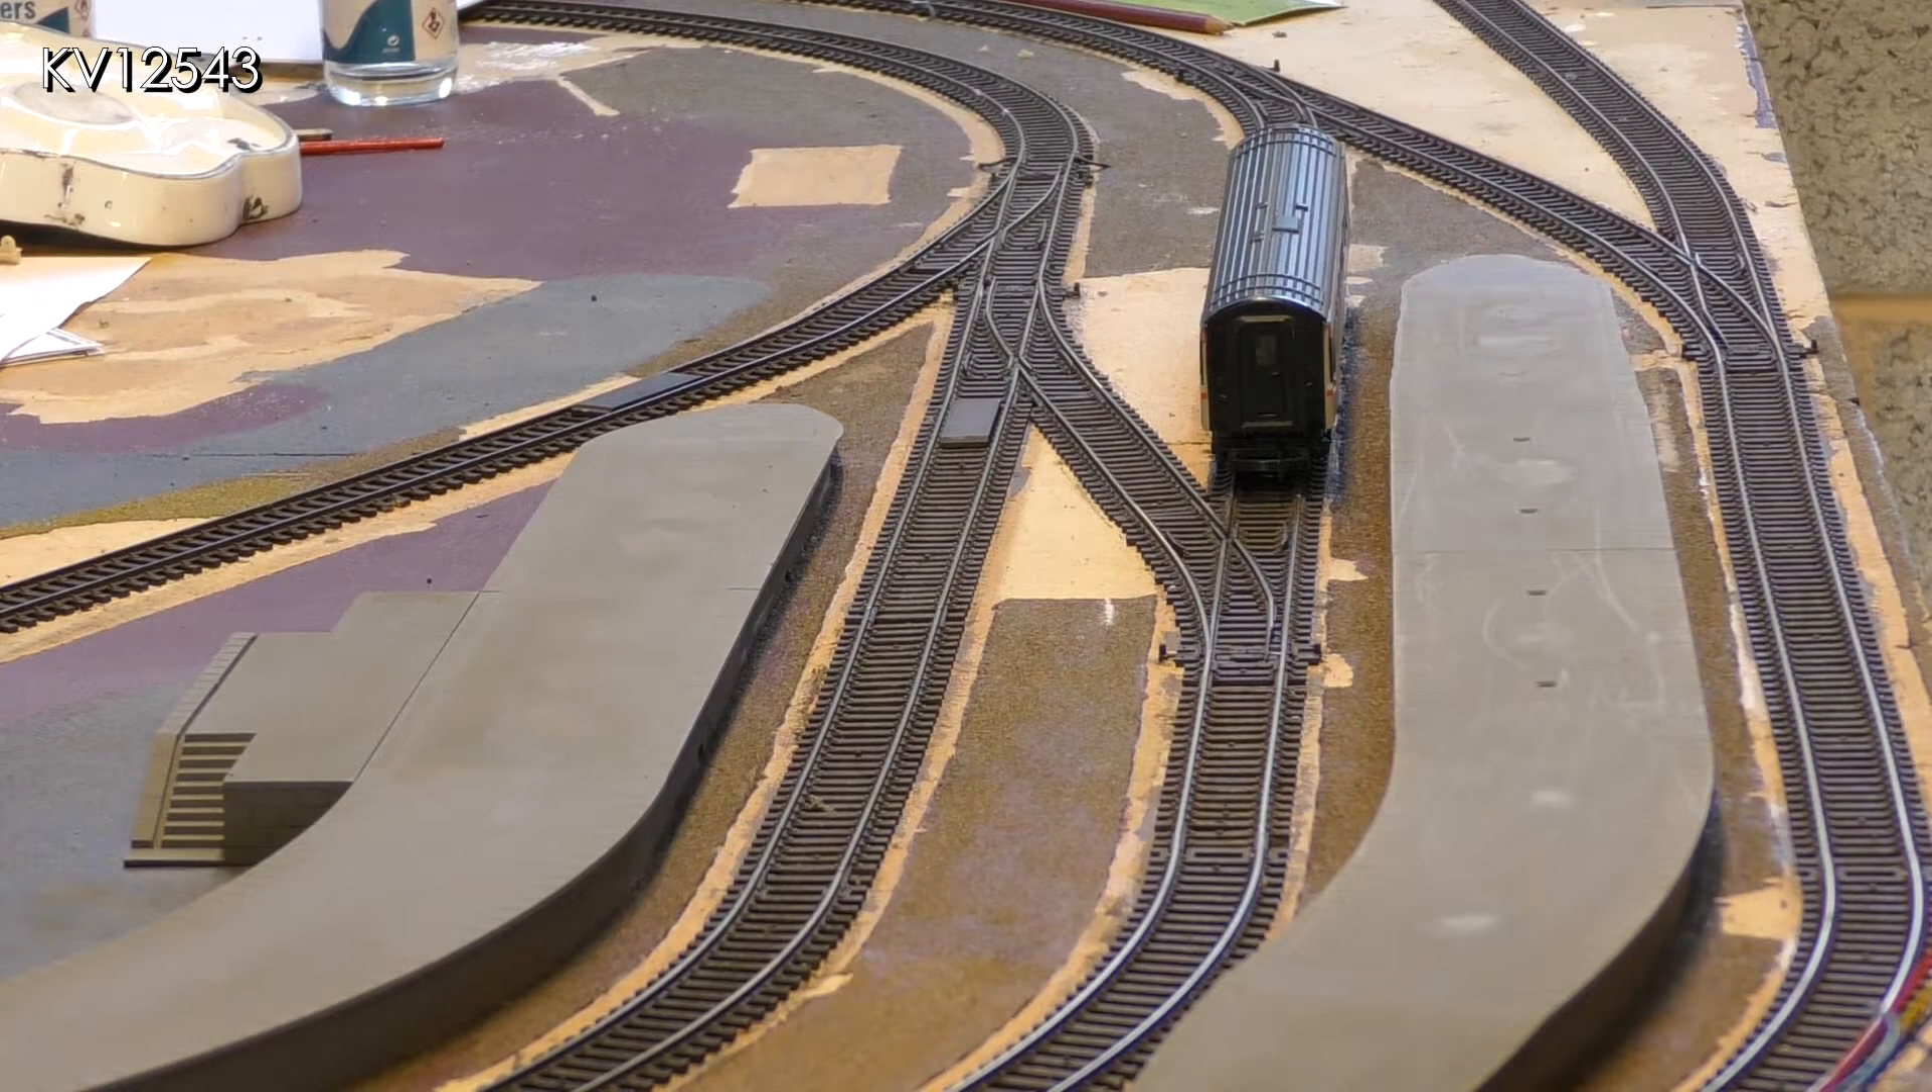Looking along the layout it is all too obvious that there is a large gap between the coach and the platform edge.